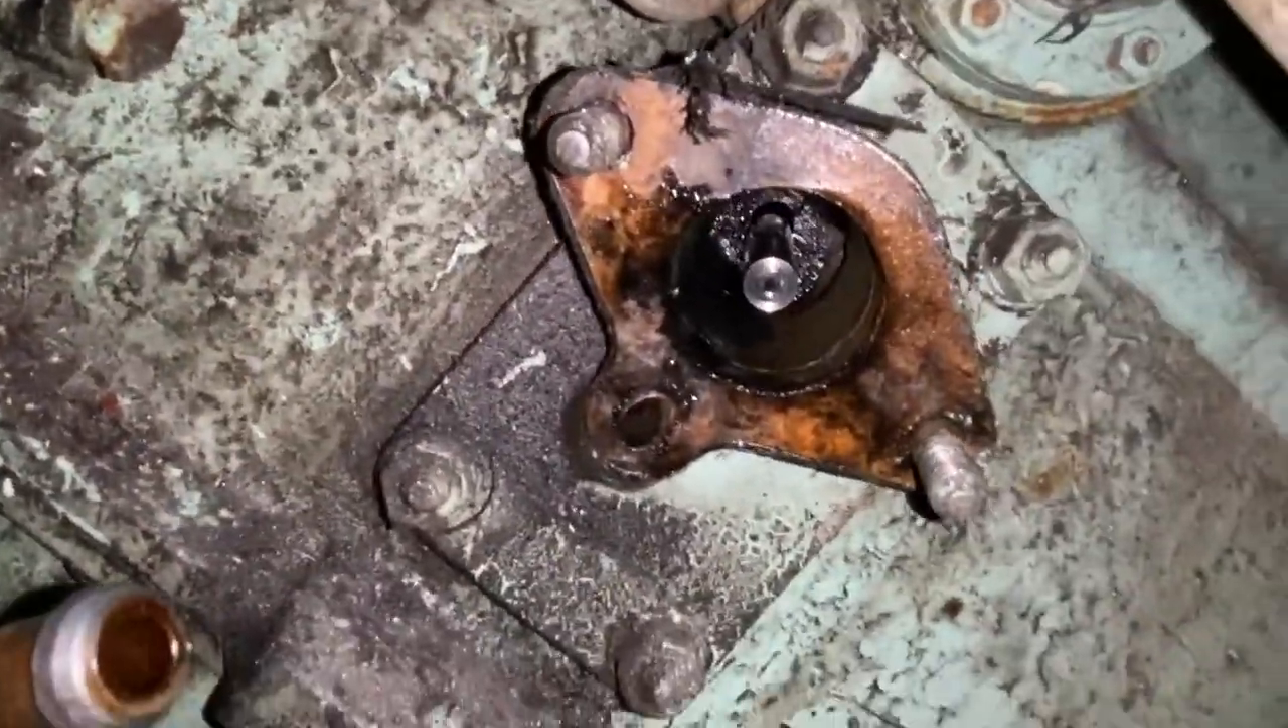So you can see once the fuel pump's removed there's the gasket and you can just see in the back of the hole the push rod that comes off the crankshaft.